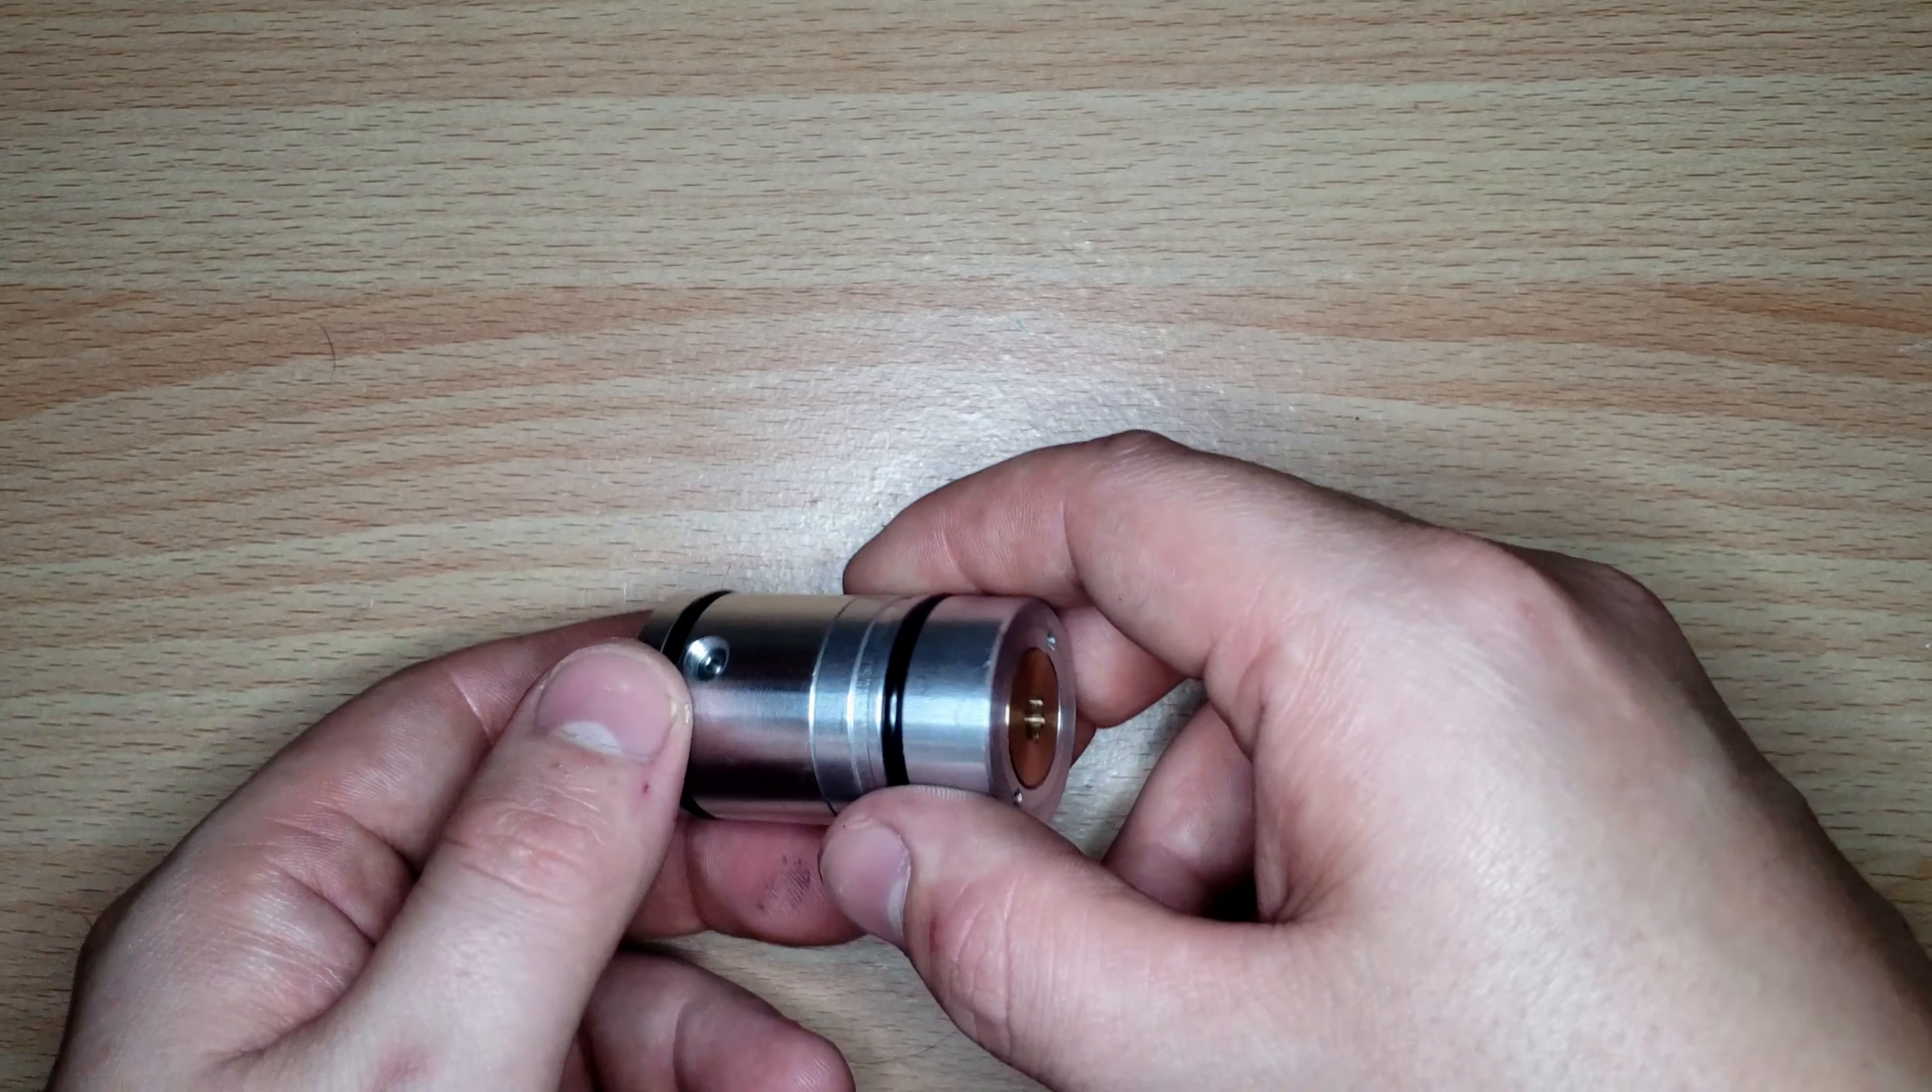All right there you go there's the tube amp regulator completely reassembled.